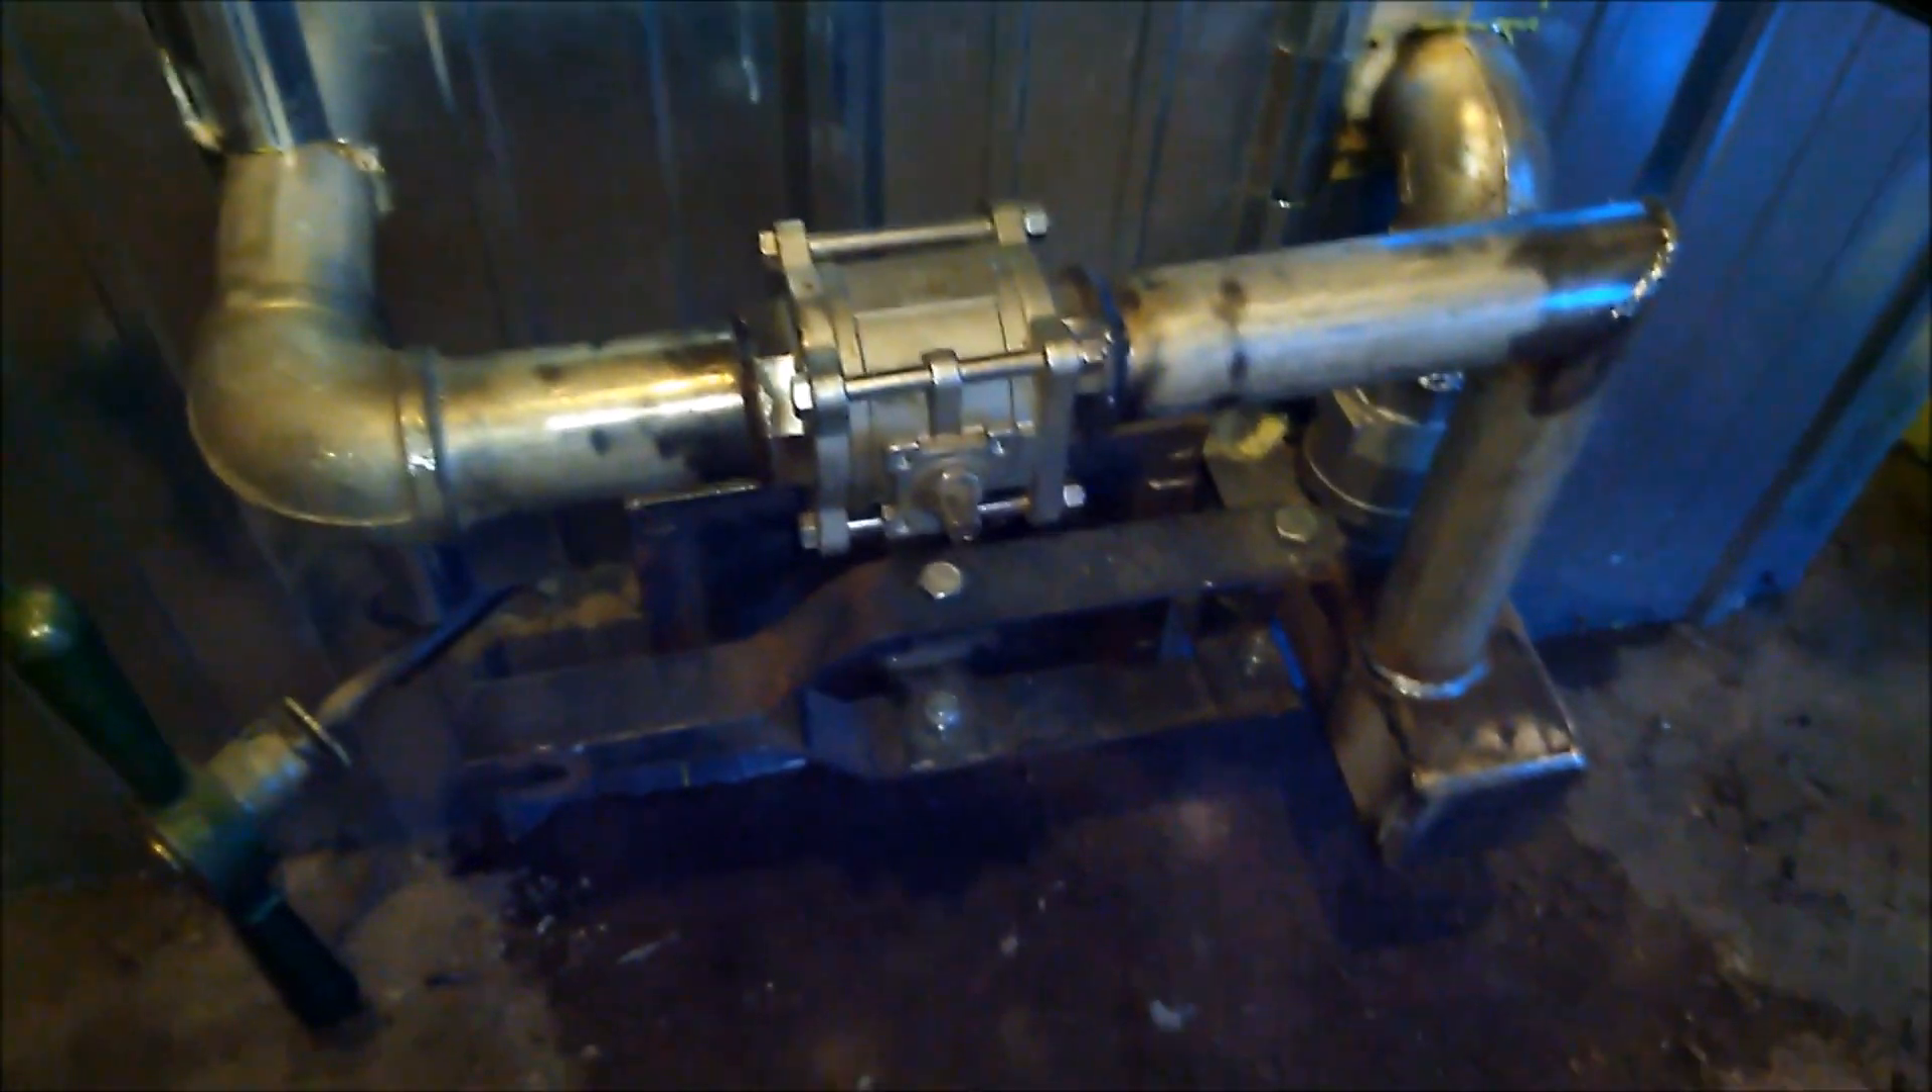Primary air piping replaced. Got two inch stainless steel pipe.